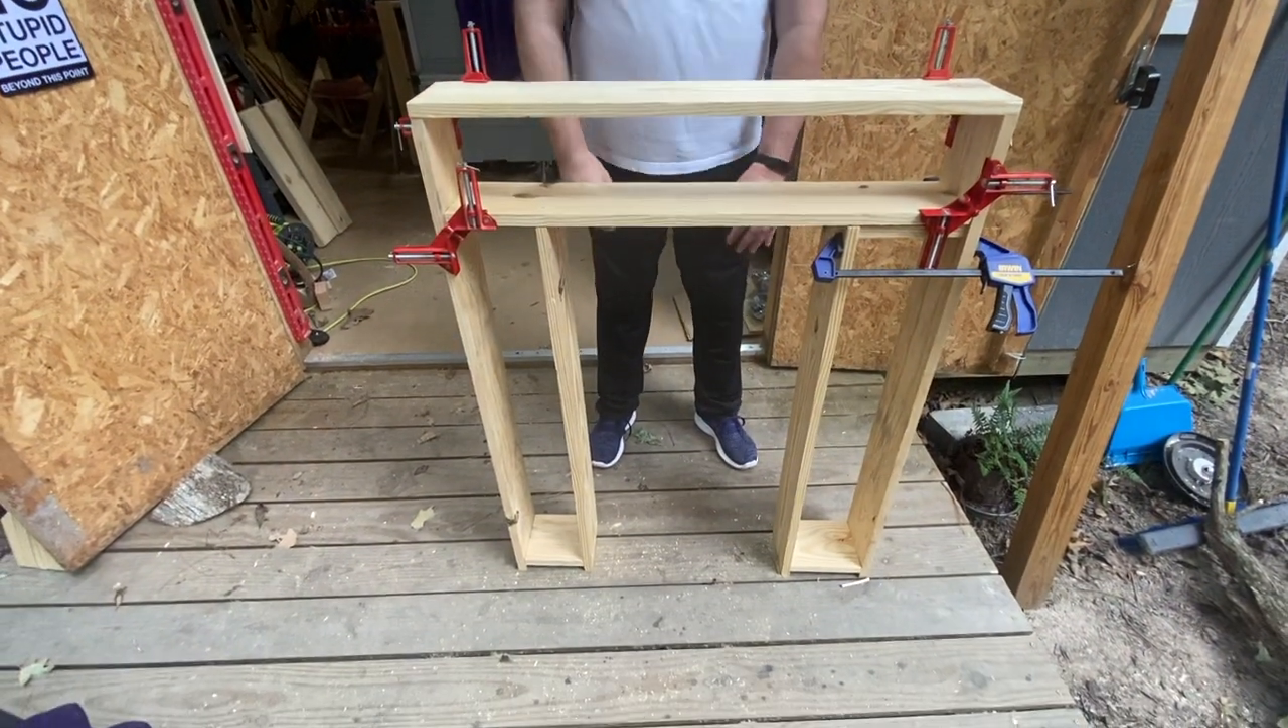The basic form is present we need to add a couple of shelves right on on the towers.